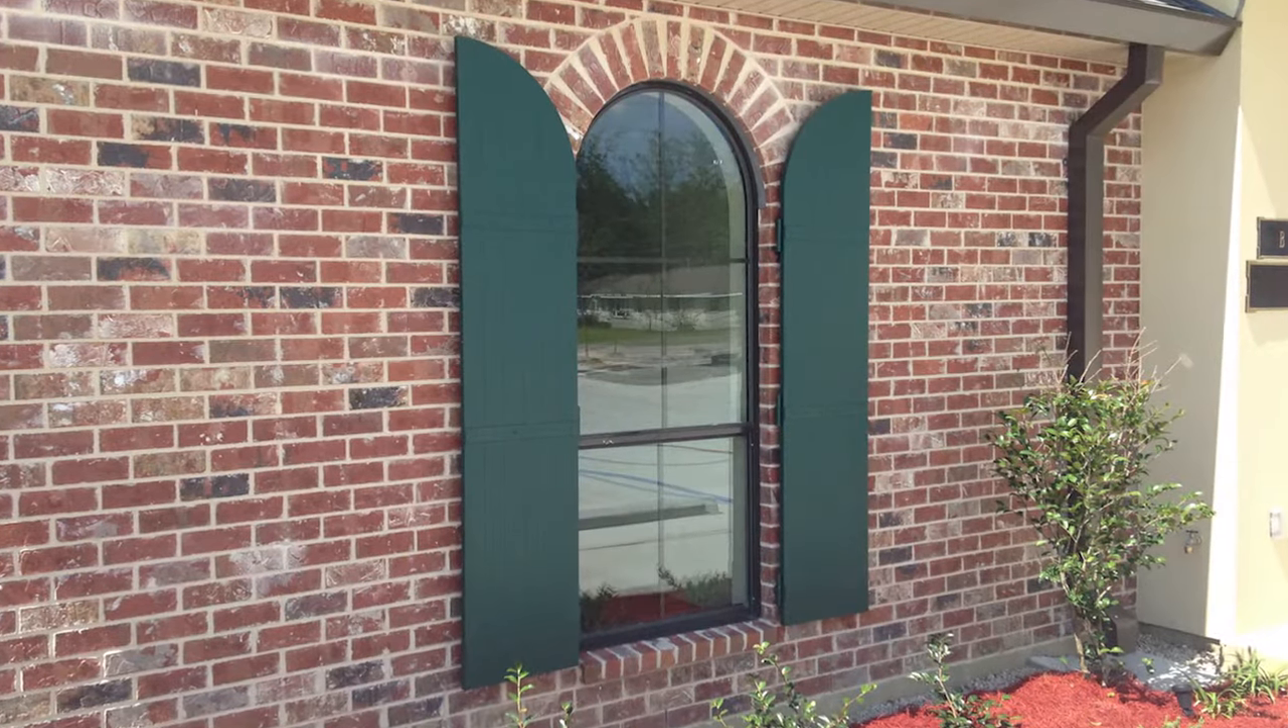Your LAS shutters are now installed, adding beauty and security to your family's home.